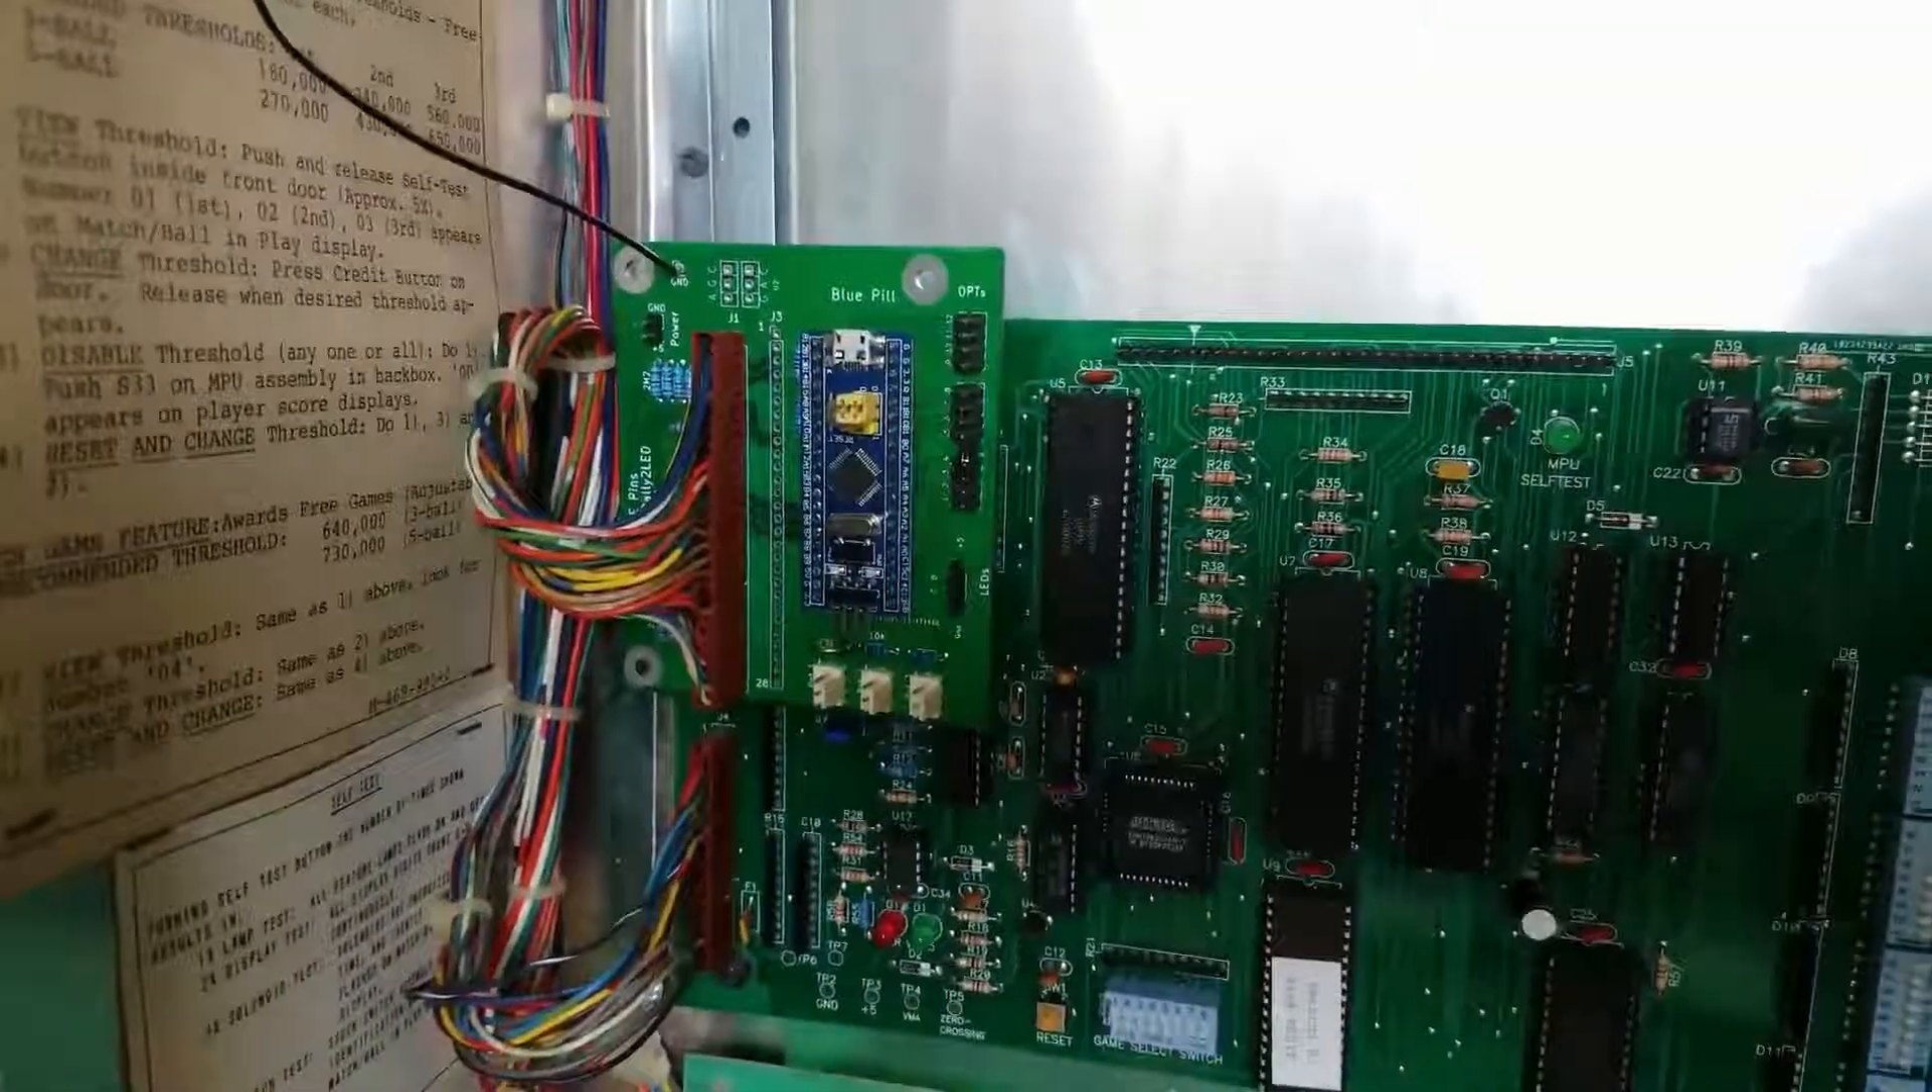Okay, we have installed our board, piggyback on top of the other board.